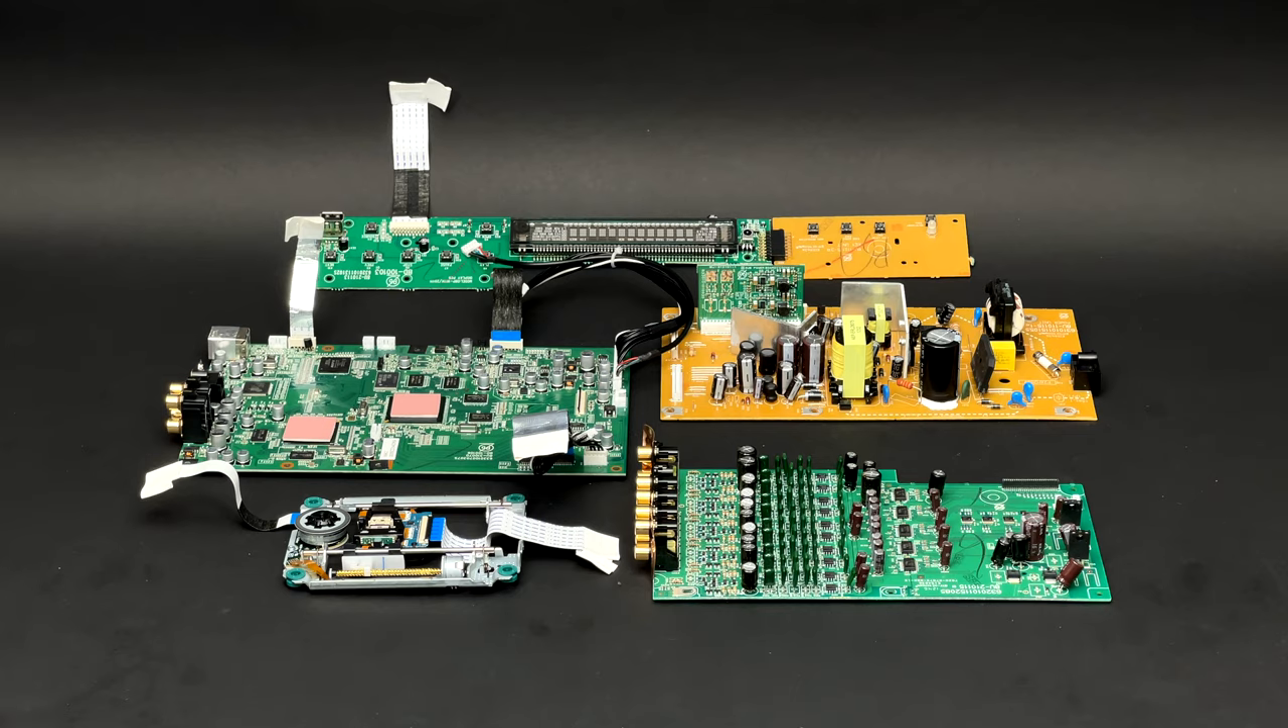Now Denon DBP 2012 UD is fully disassembled.